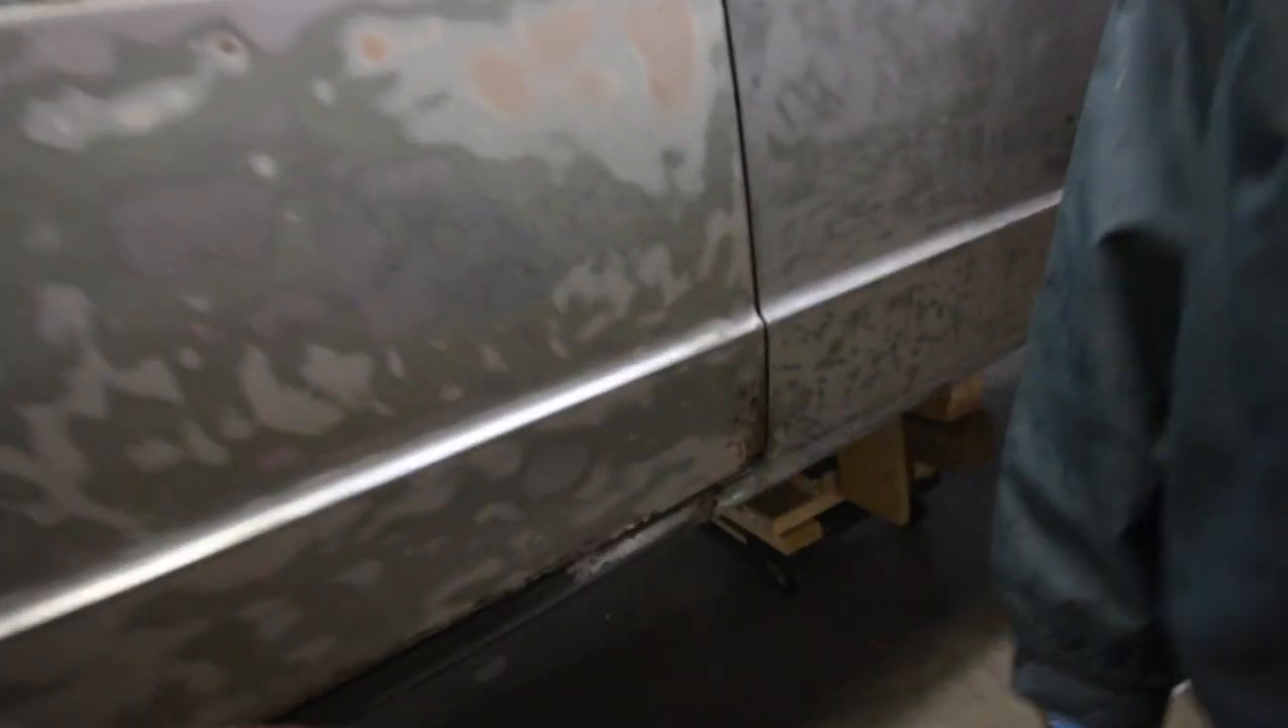And I ended up putting the doors back on so I could get an idea of how things are on the doors.